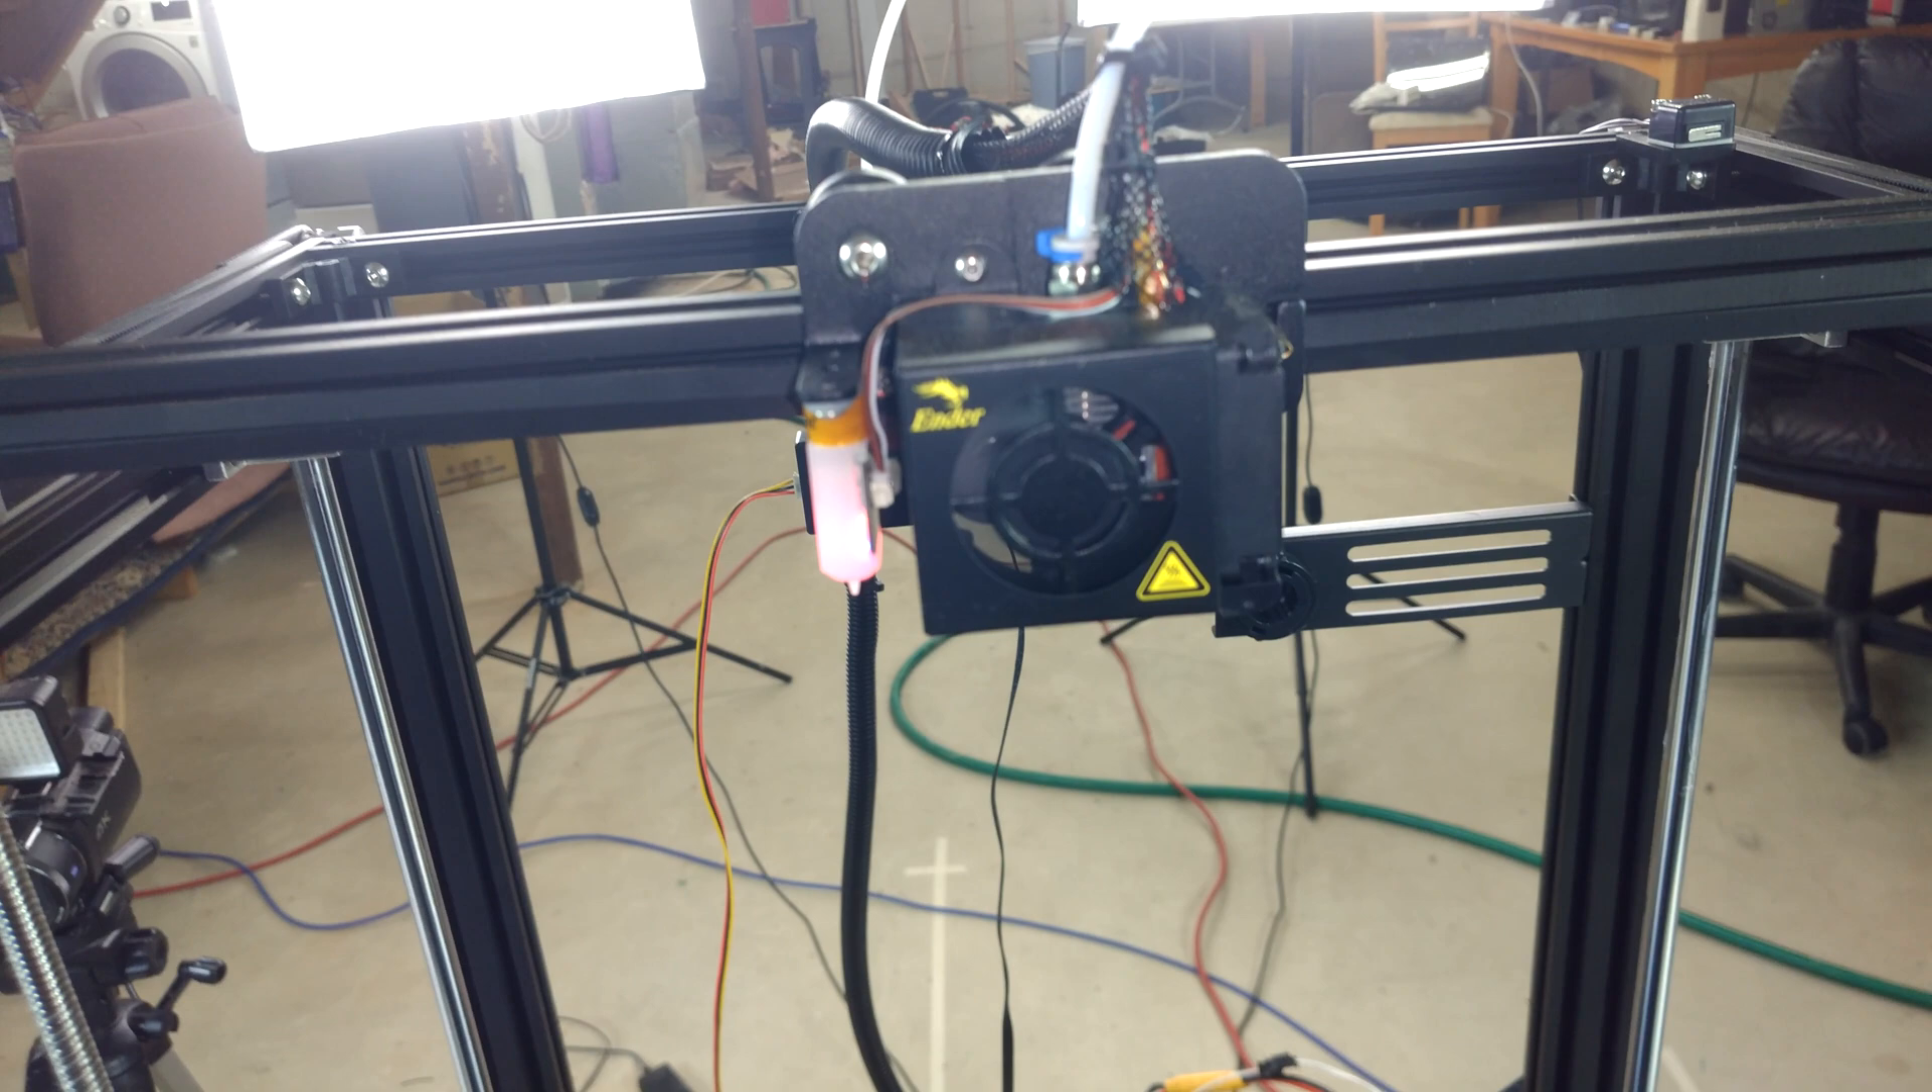This is the stock hot end that I have yet to take off on the Ender 5. It should be just a standard Mark 8 as far as I know, but the swap is pretty simple.